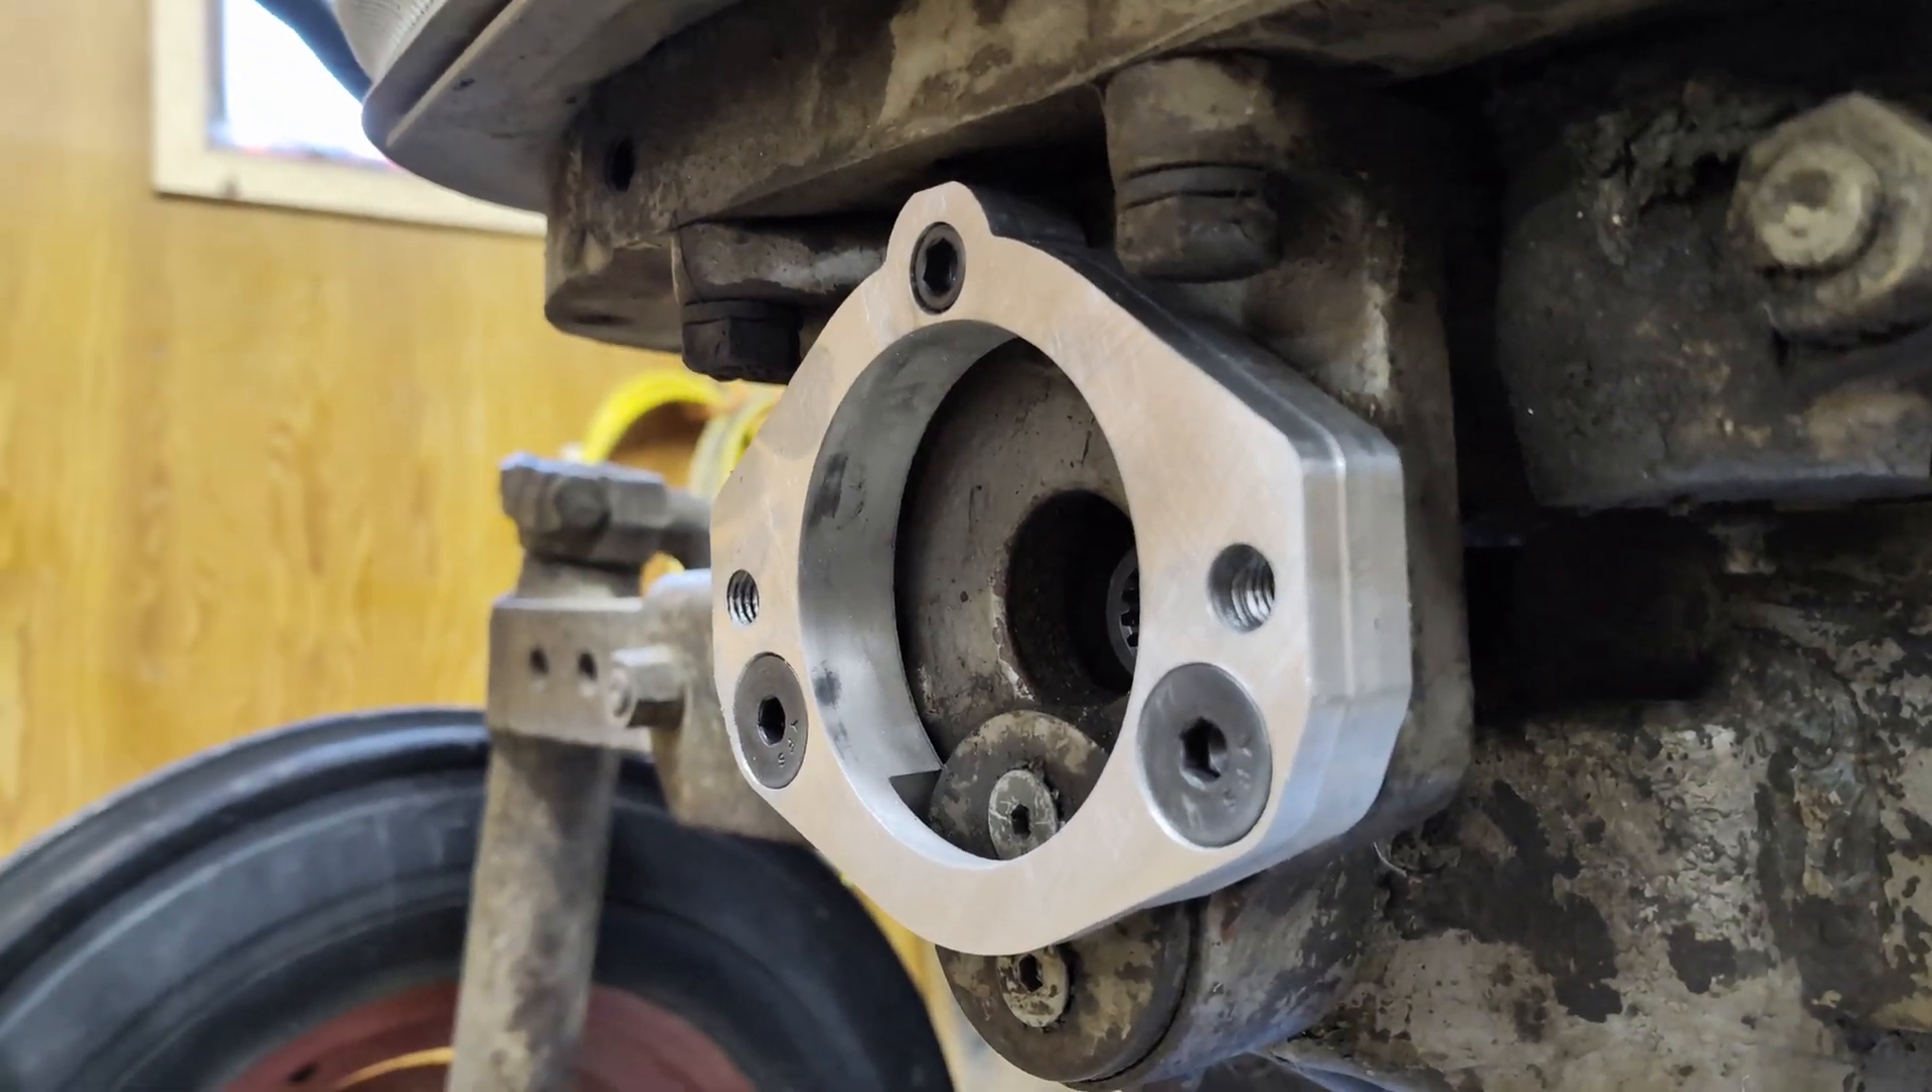So, there's the adapter mounted onto the tractor.